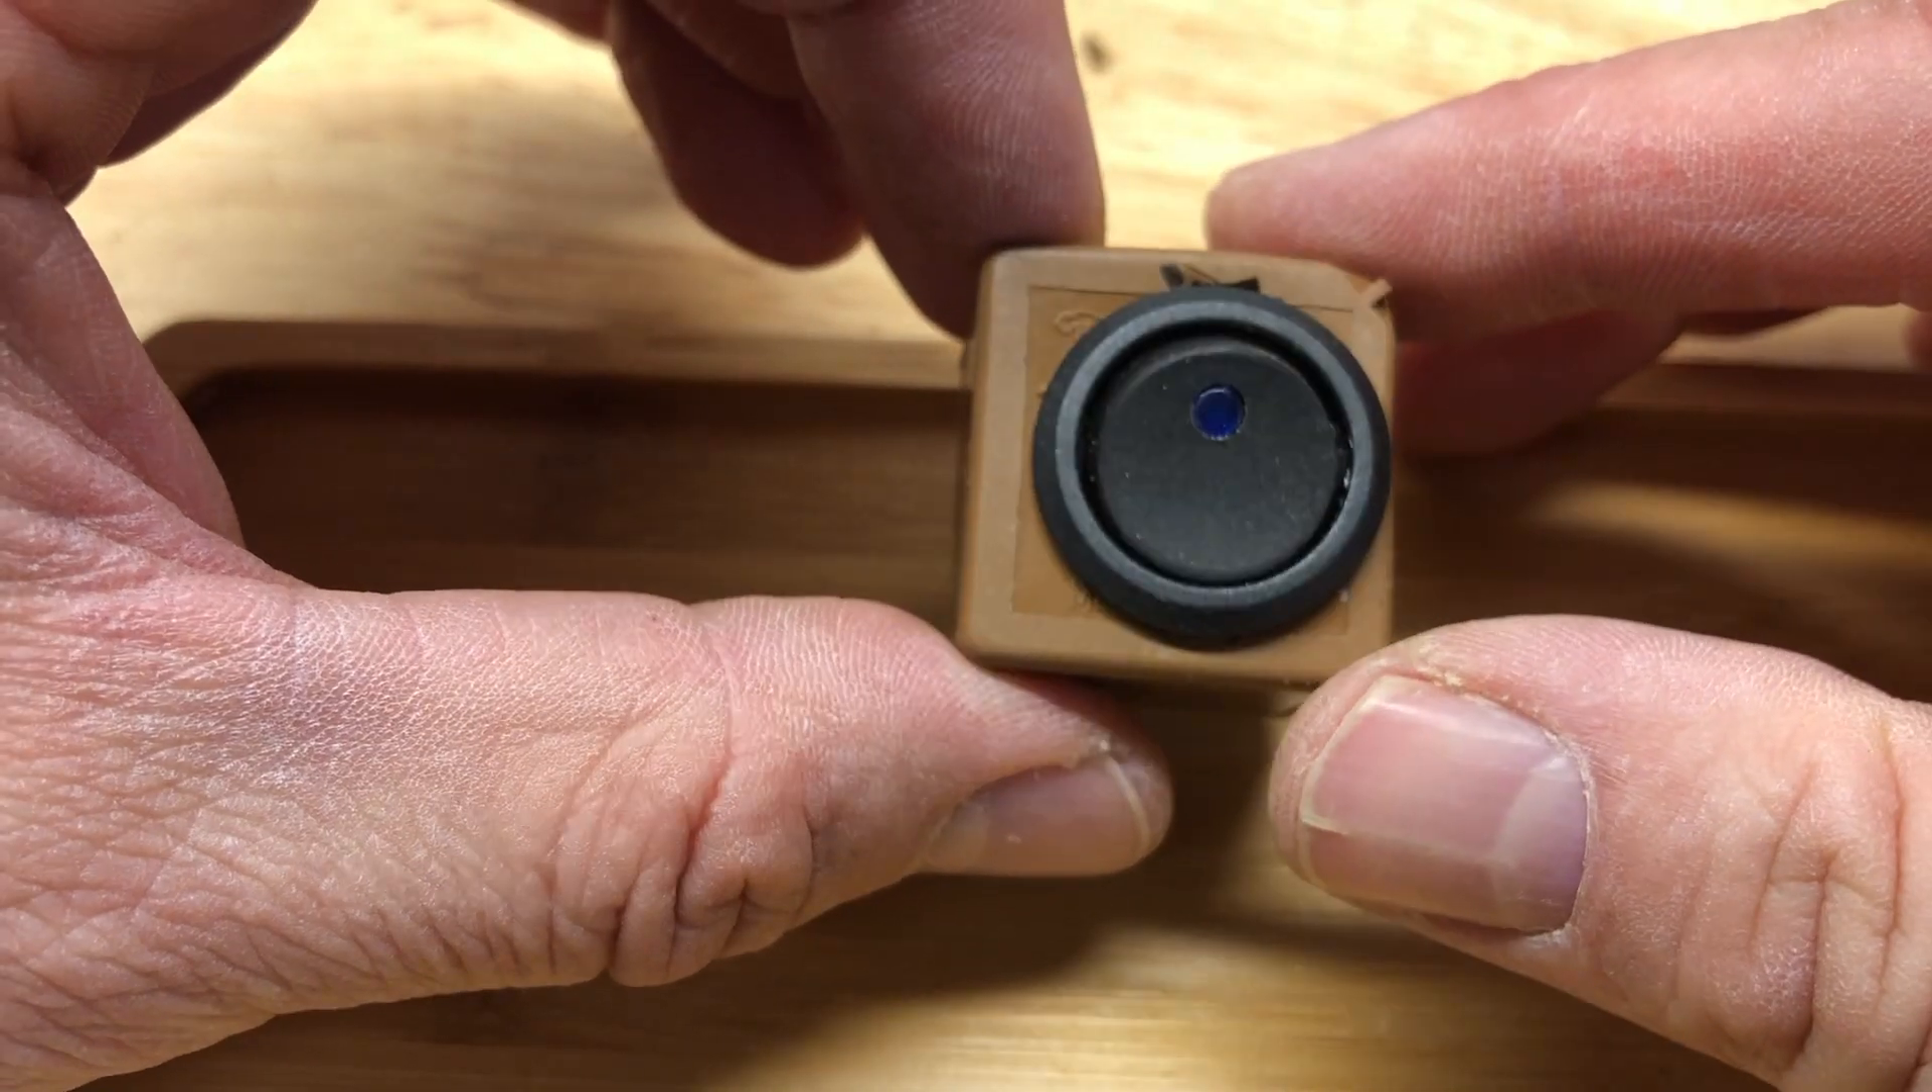Okay so installed the switch i'm a little off center.